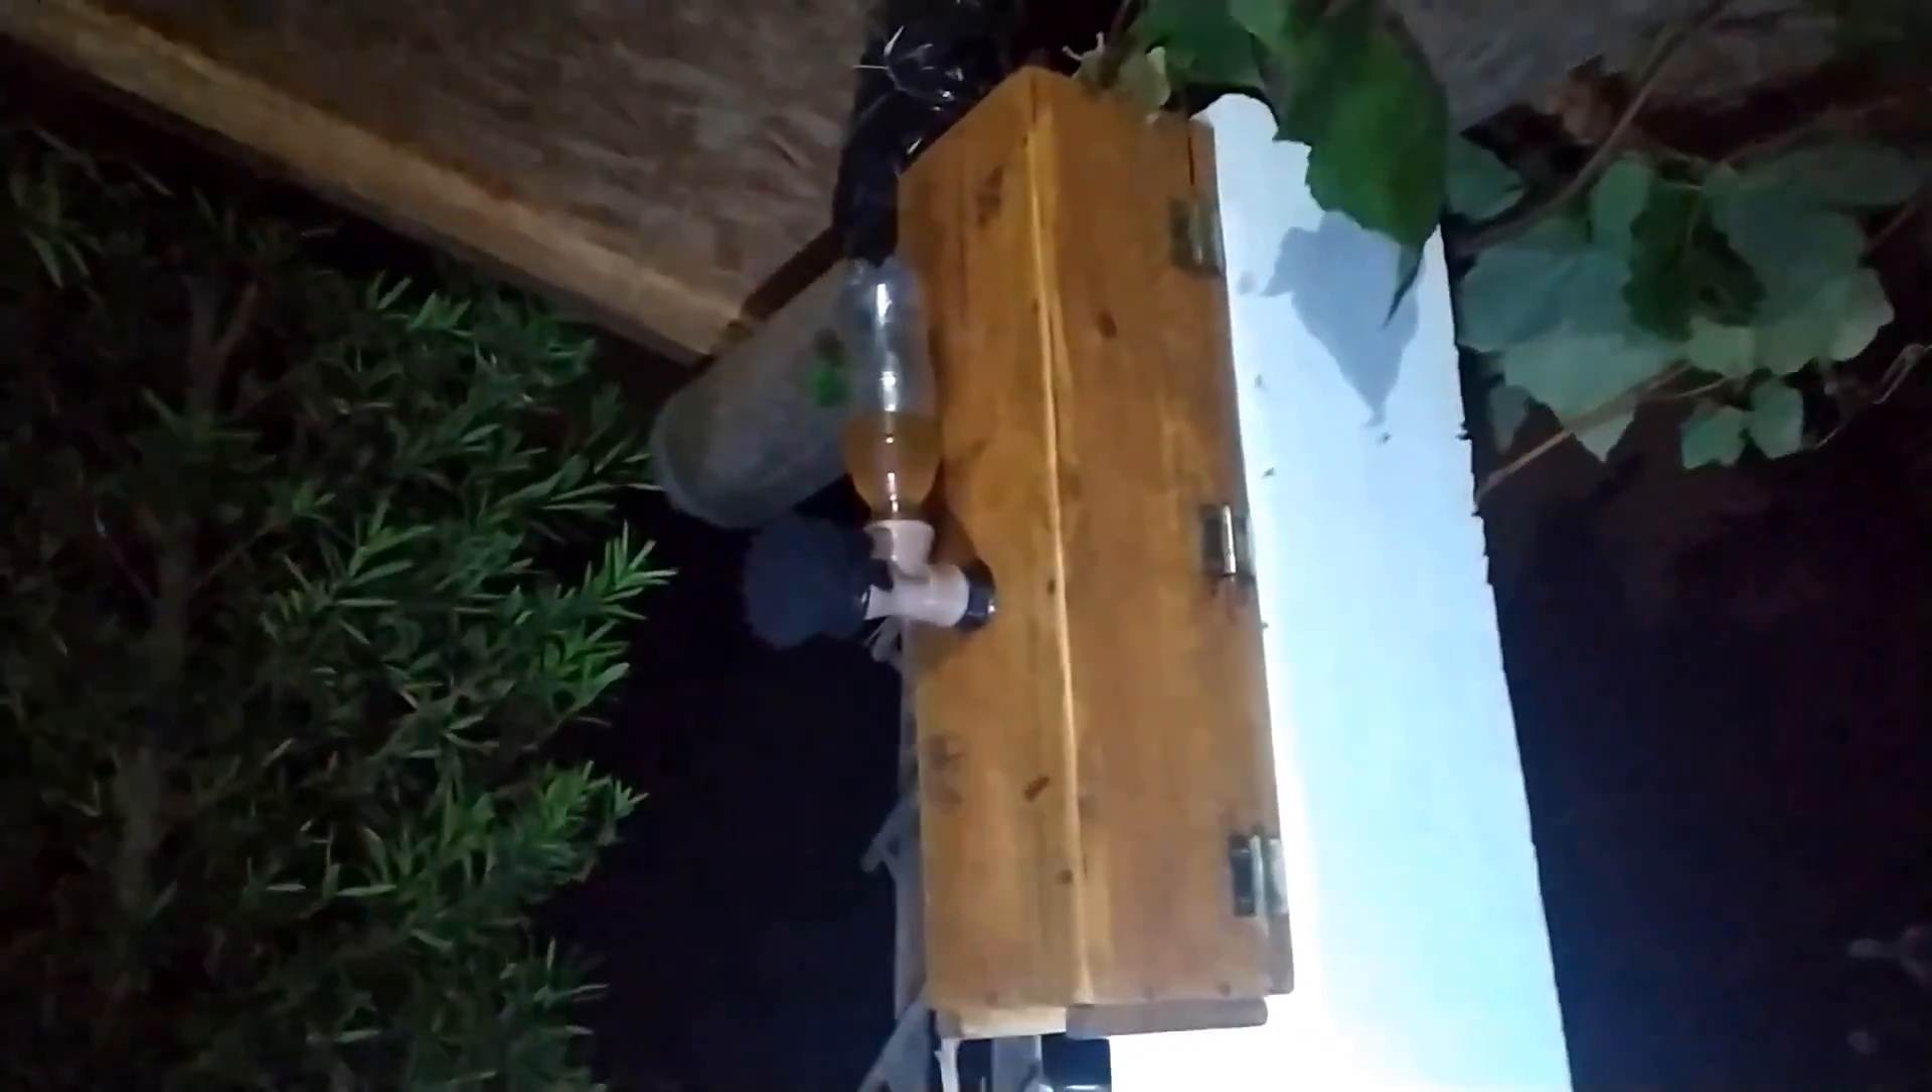Então tá aí o nosso alimentadorzinho instalado, ó.